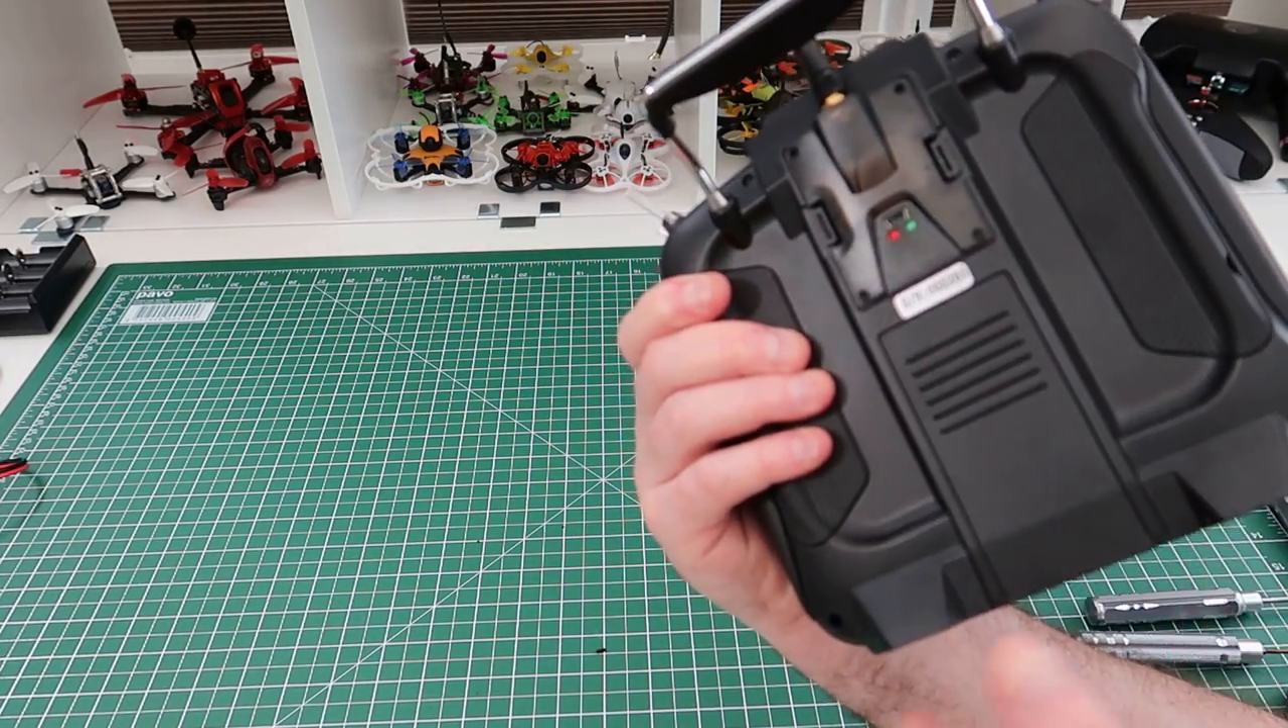So as you can see the back's all on.